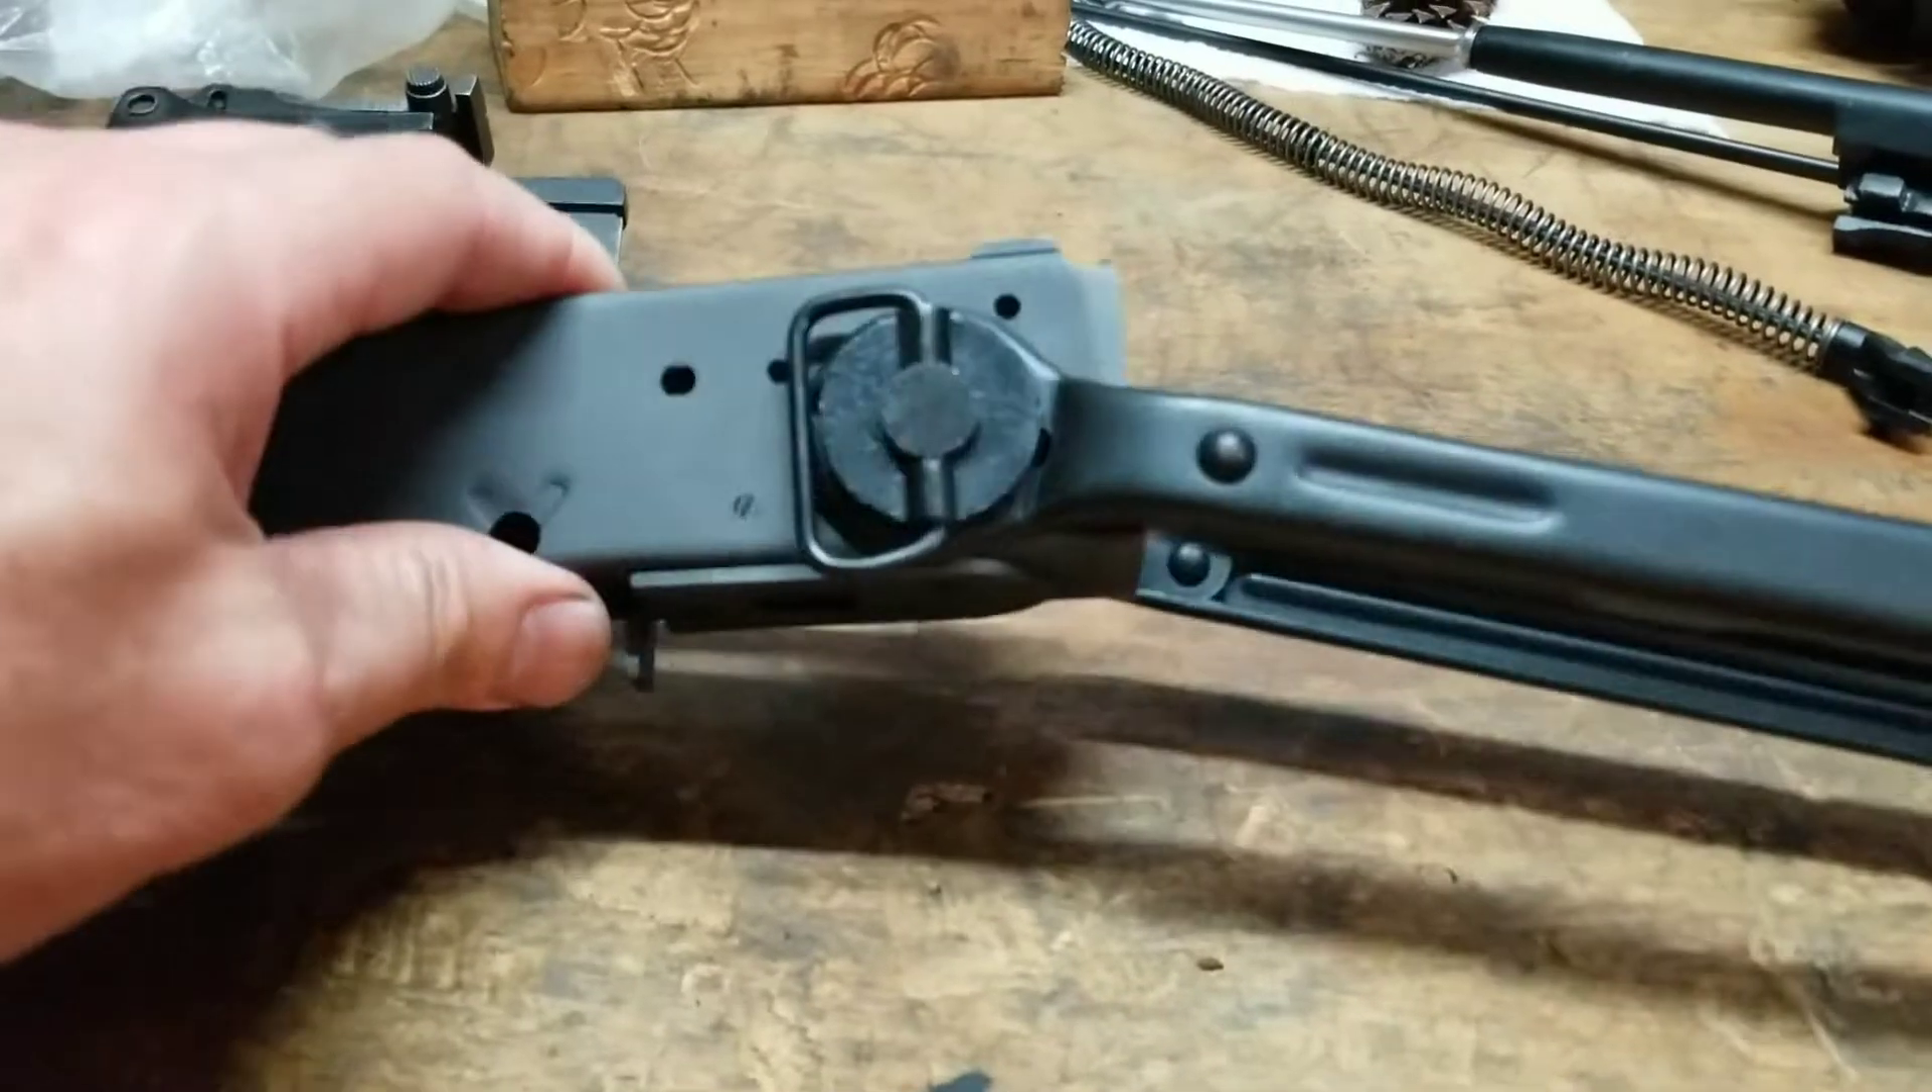Got the assembly together just for a test run. This little test doesn't include any rivets here.